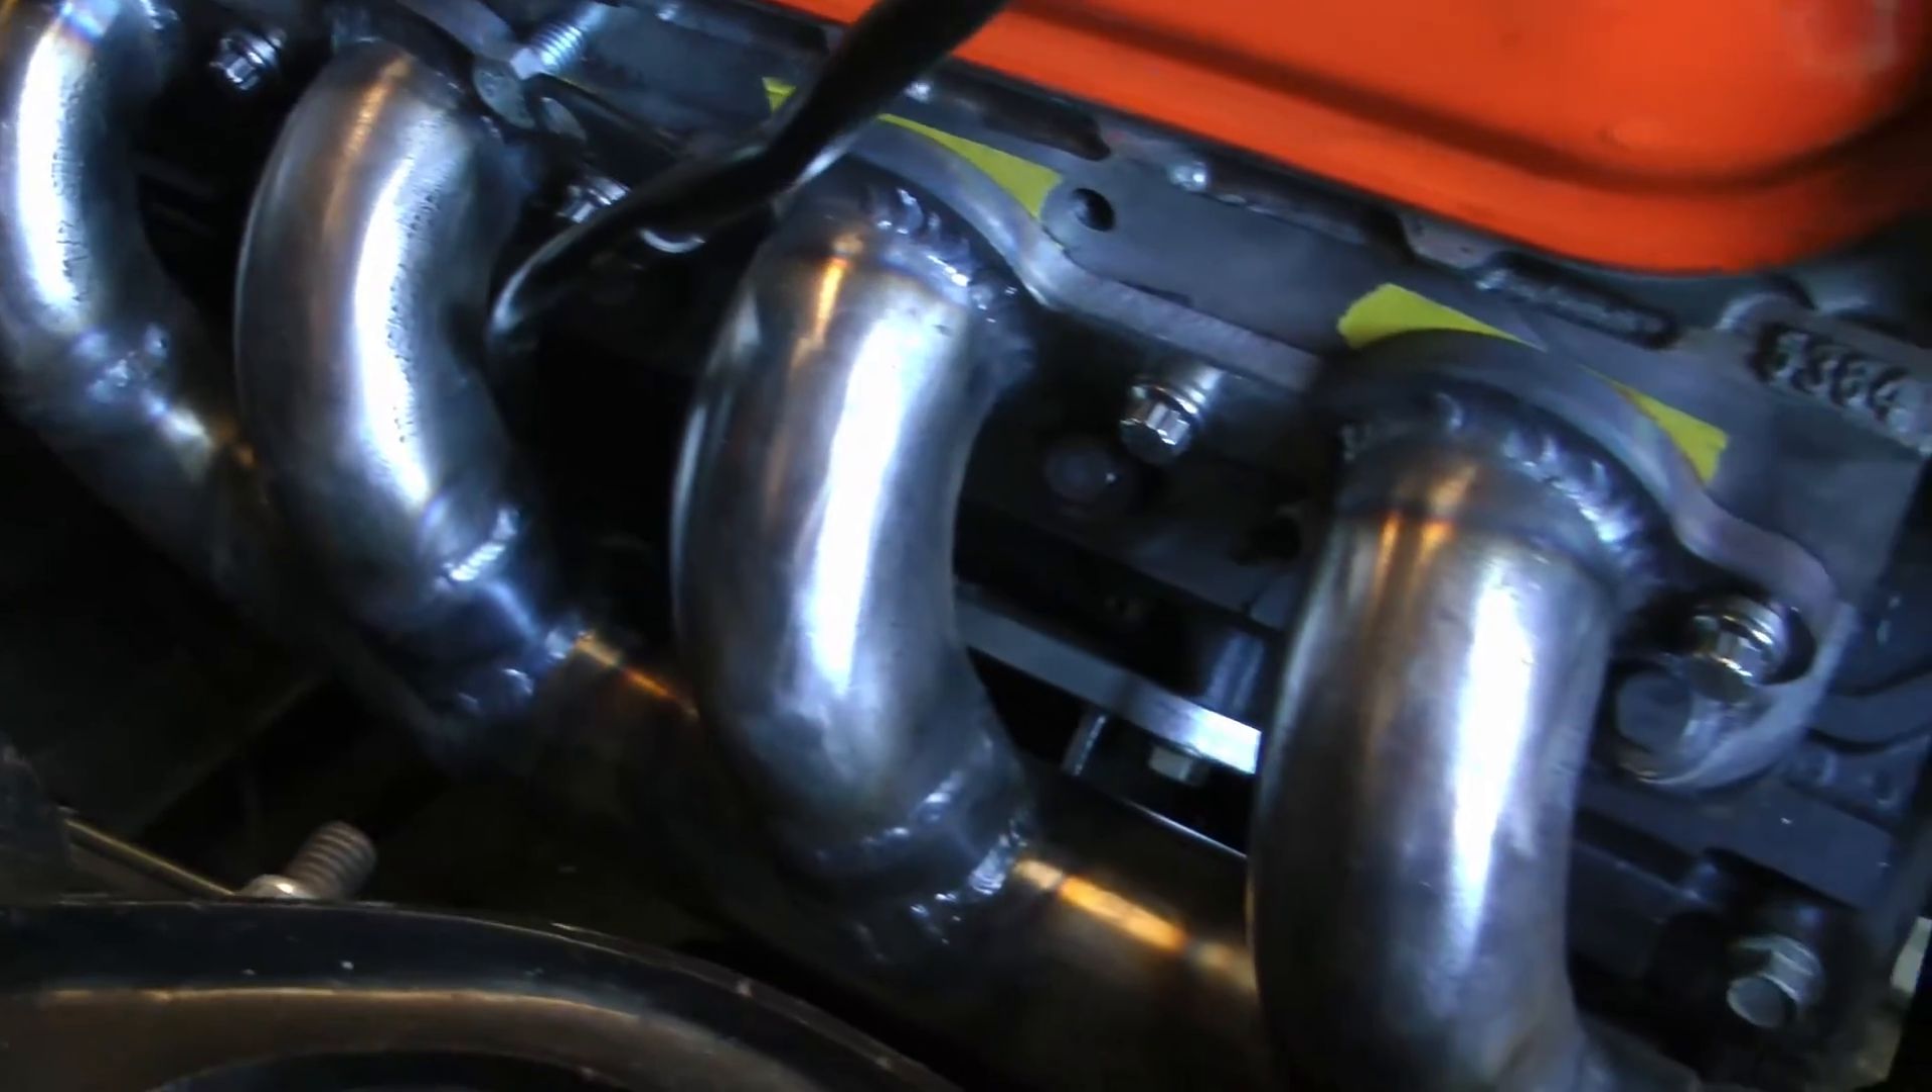So you can see here i got the manifolds all final welded.